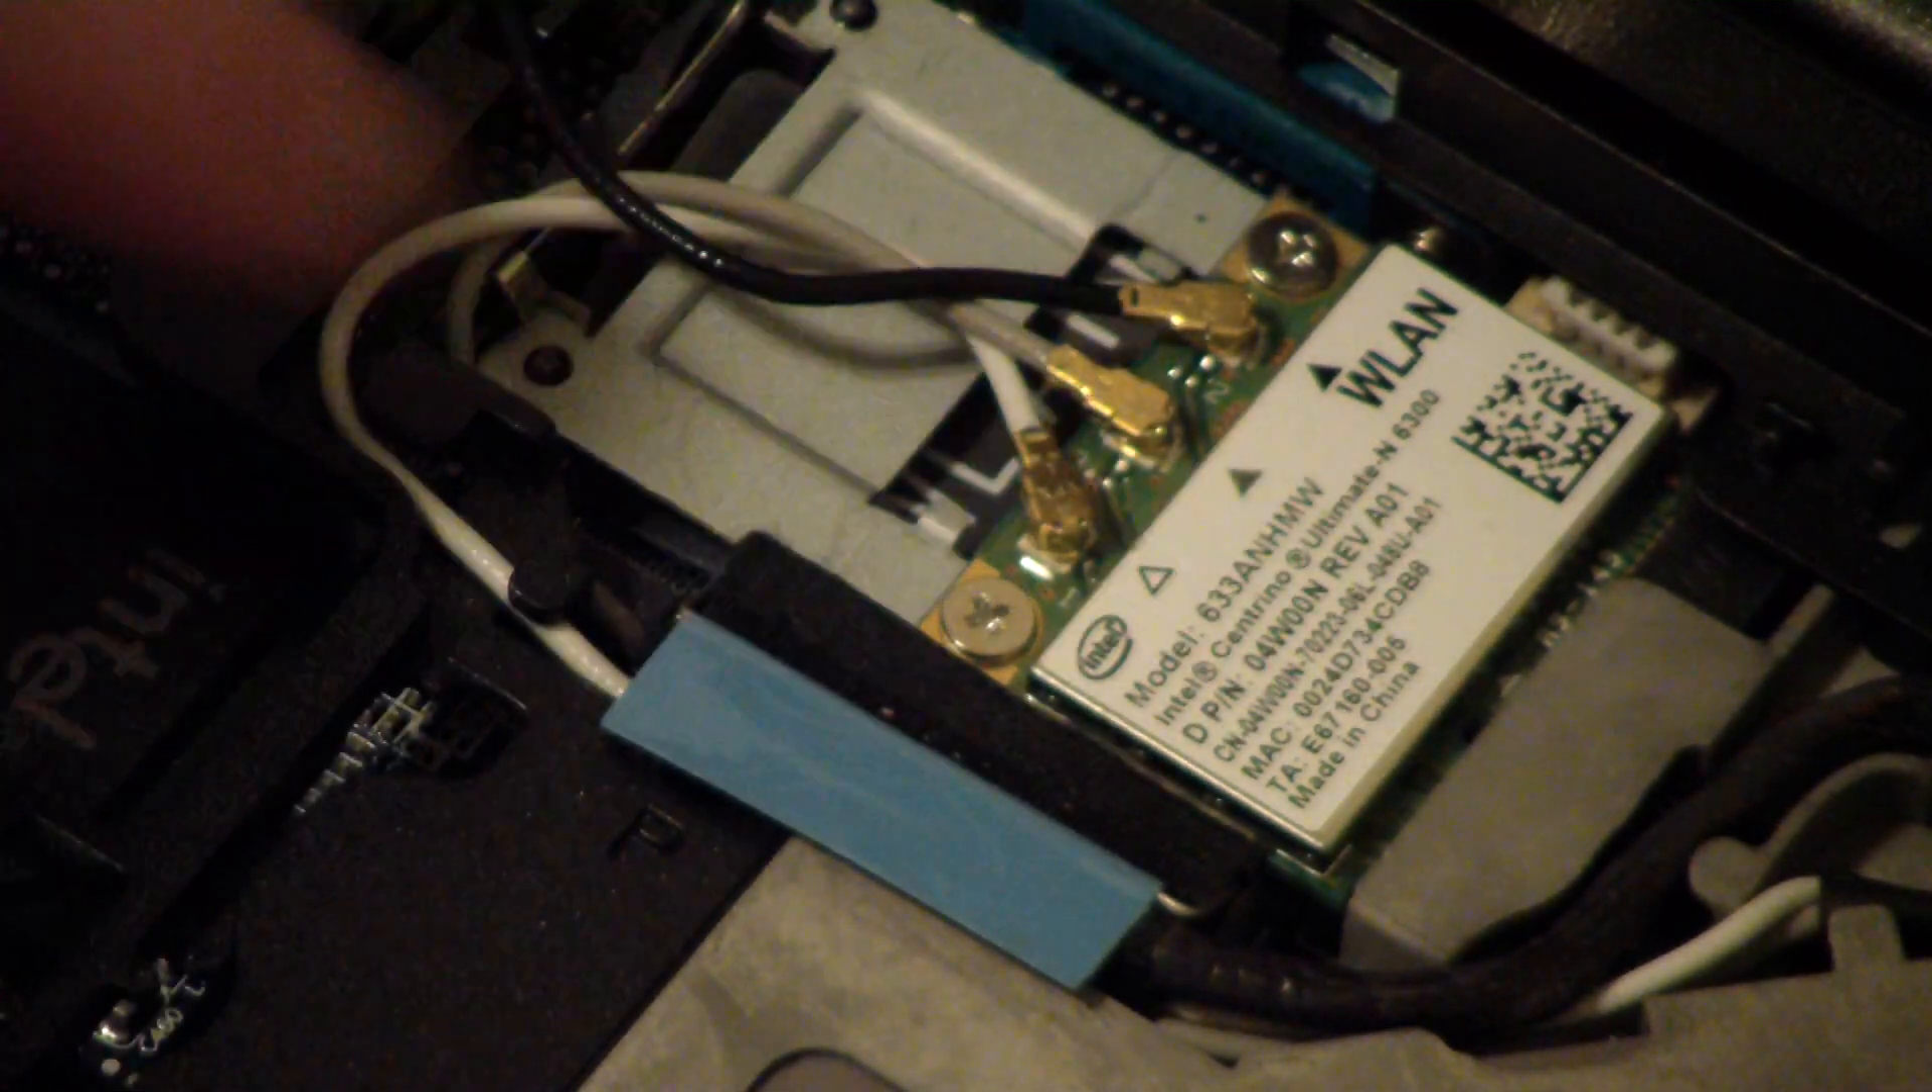In order to get the full capability out of this laptop, you need to upgrade to a half -height PCI Express, which, as you can see here, I have installed into this laptop.